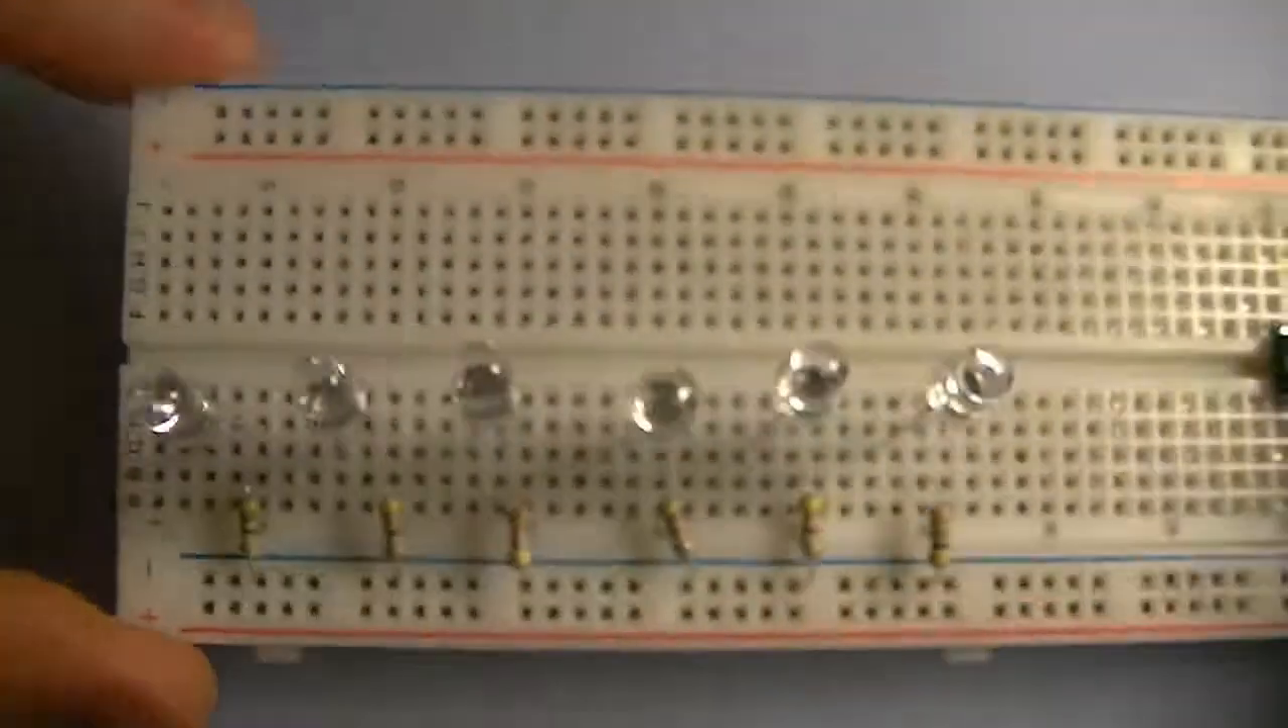There, we've got our six LEDs, and you can see they're connected like that.